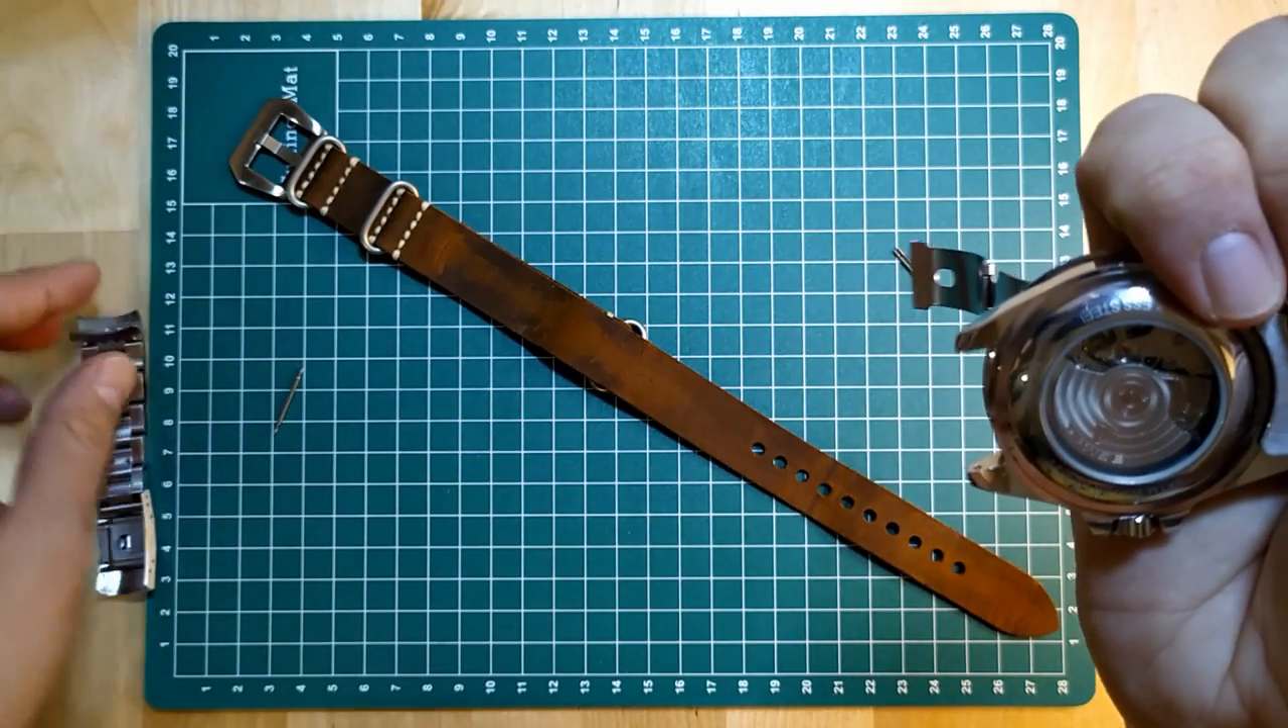We have one side out this is the spring bar we just took out.